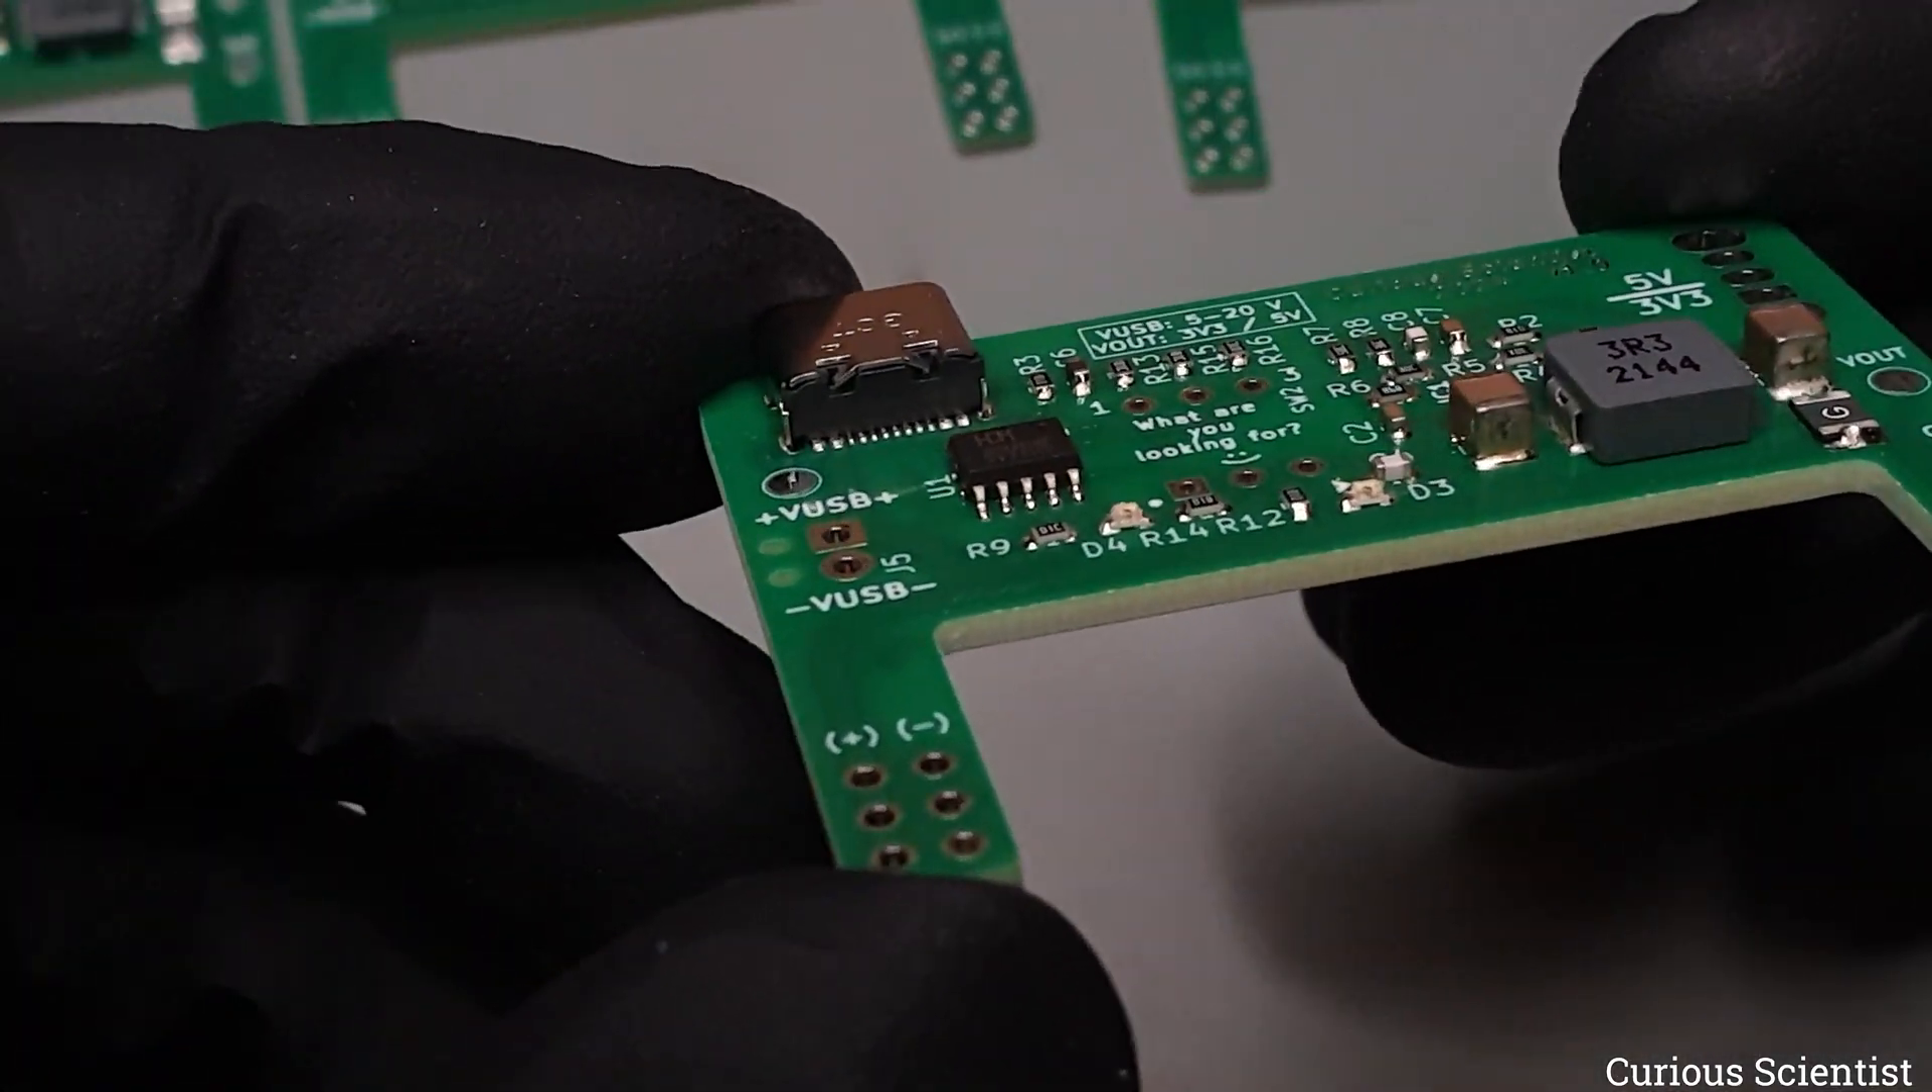The boards are almost done, I hope you enjoyed the process and as you can see the SMD components are in place, but some through hole parts are still missing.